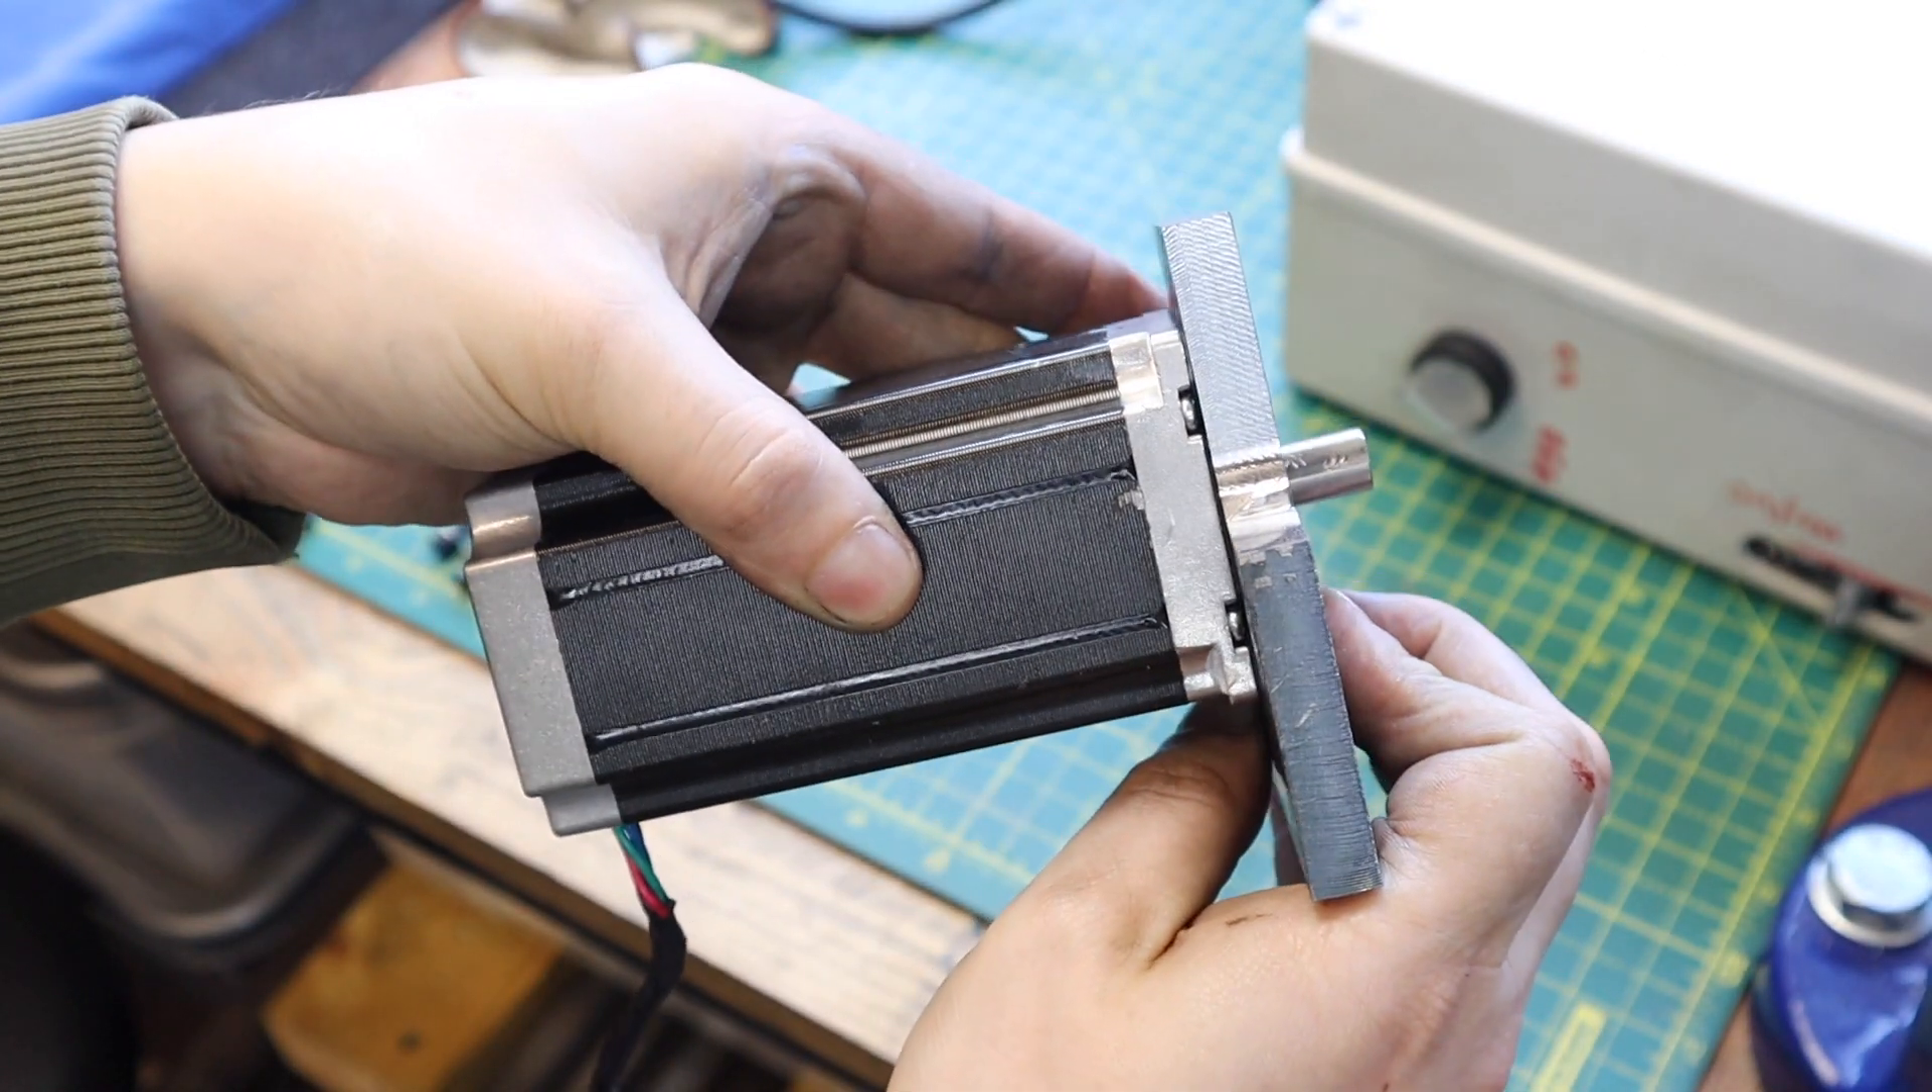The stepper motor now sits in there really nice and flush and the shaft of the motor protrudes through nicely.